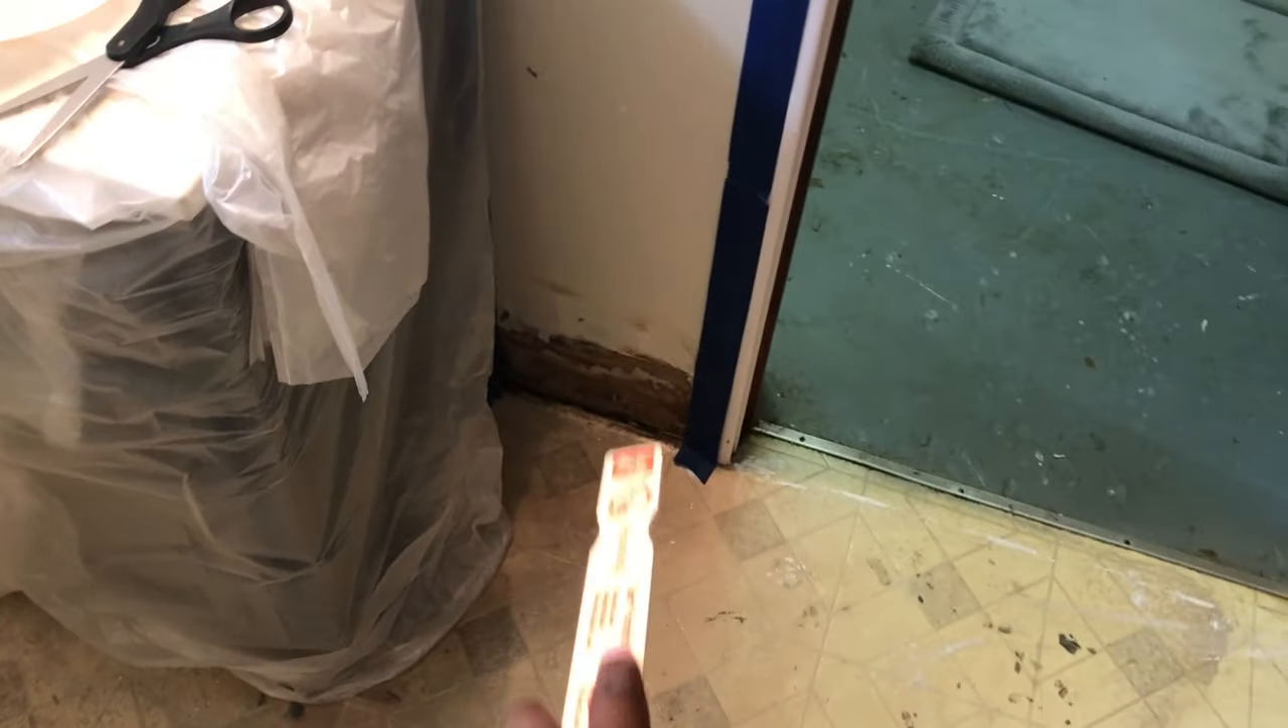We took off all the baseboard here.